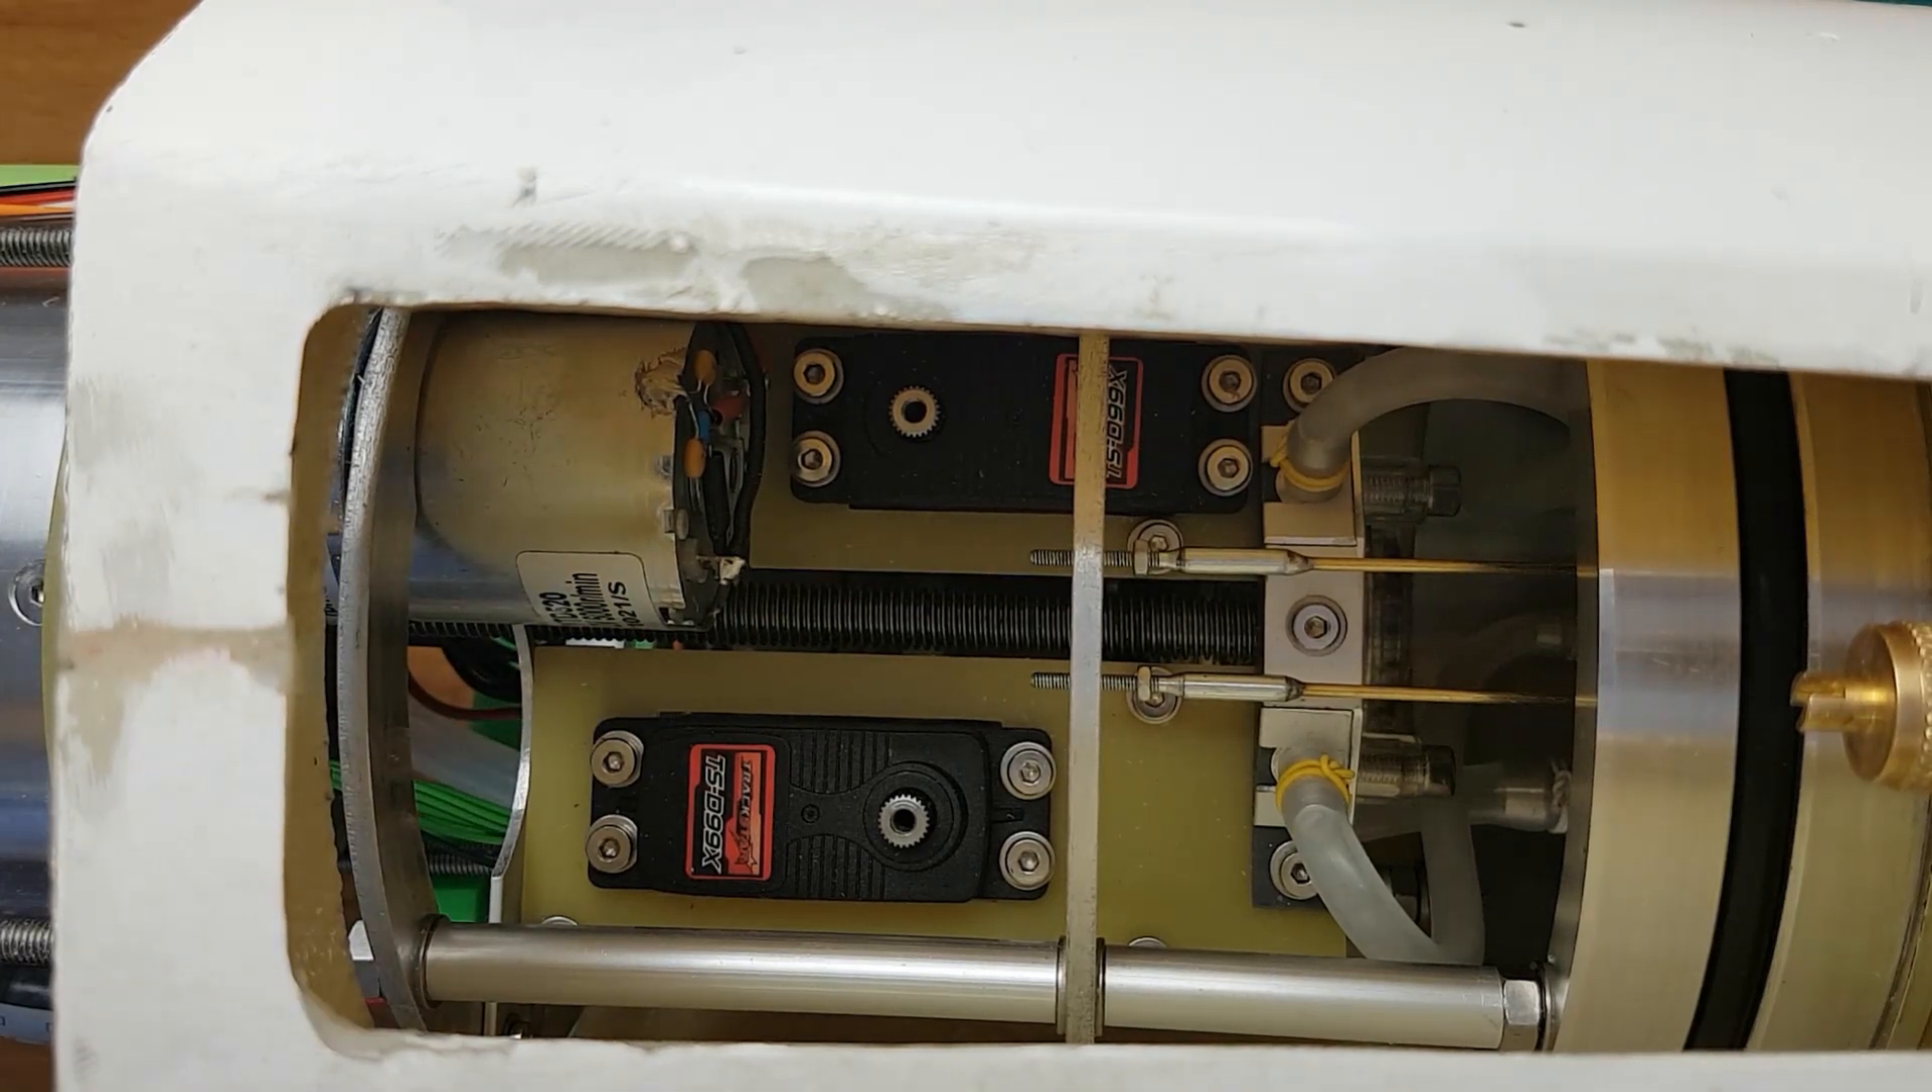Auf den Servos fehlen jetzt noch die Ruderhörner.